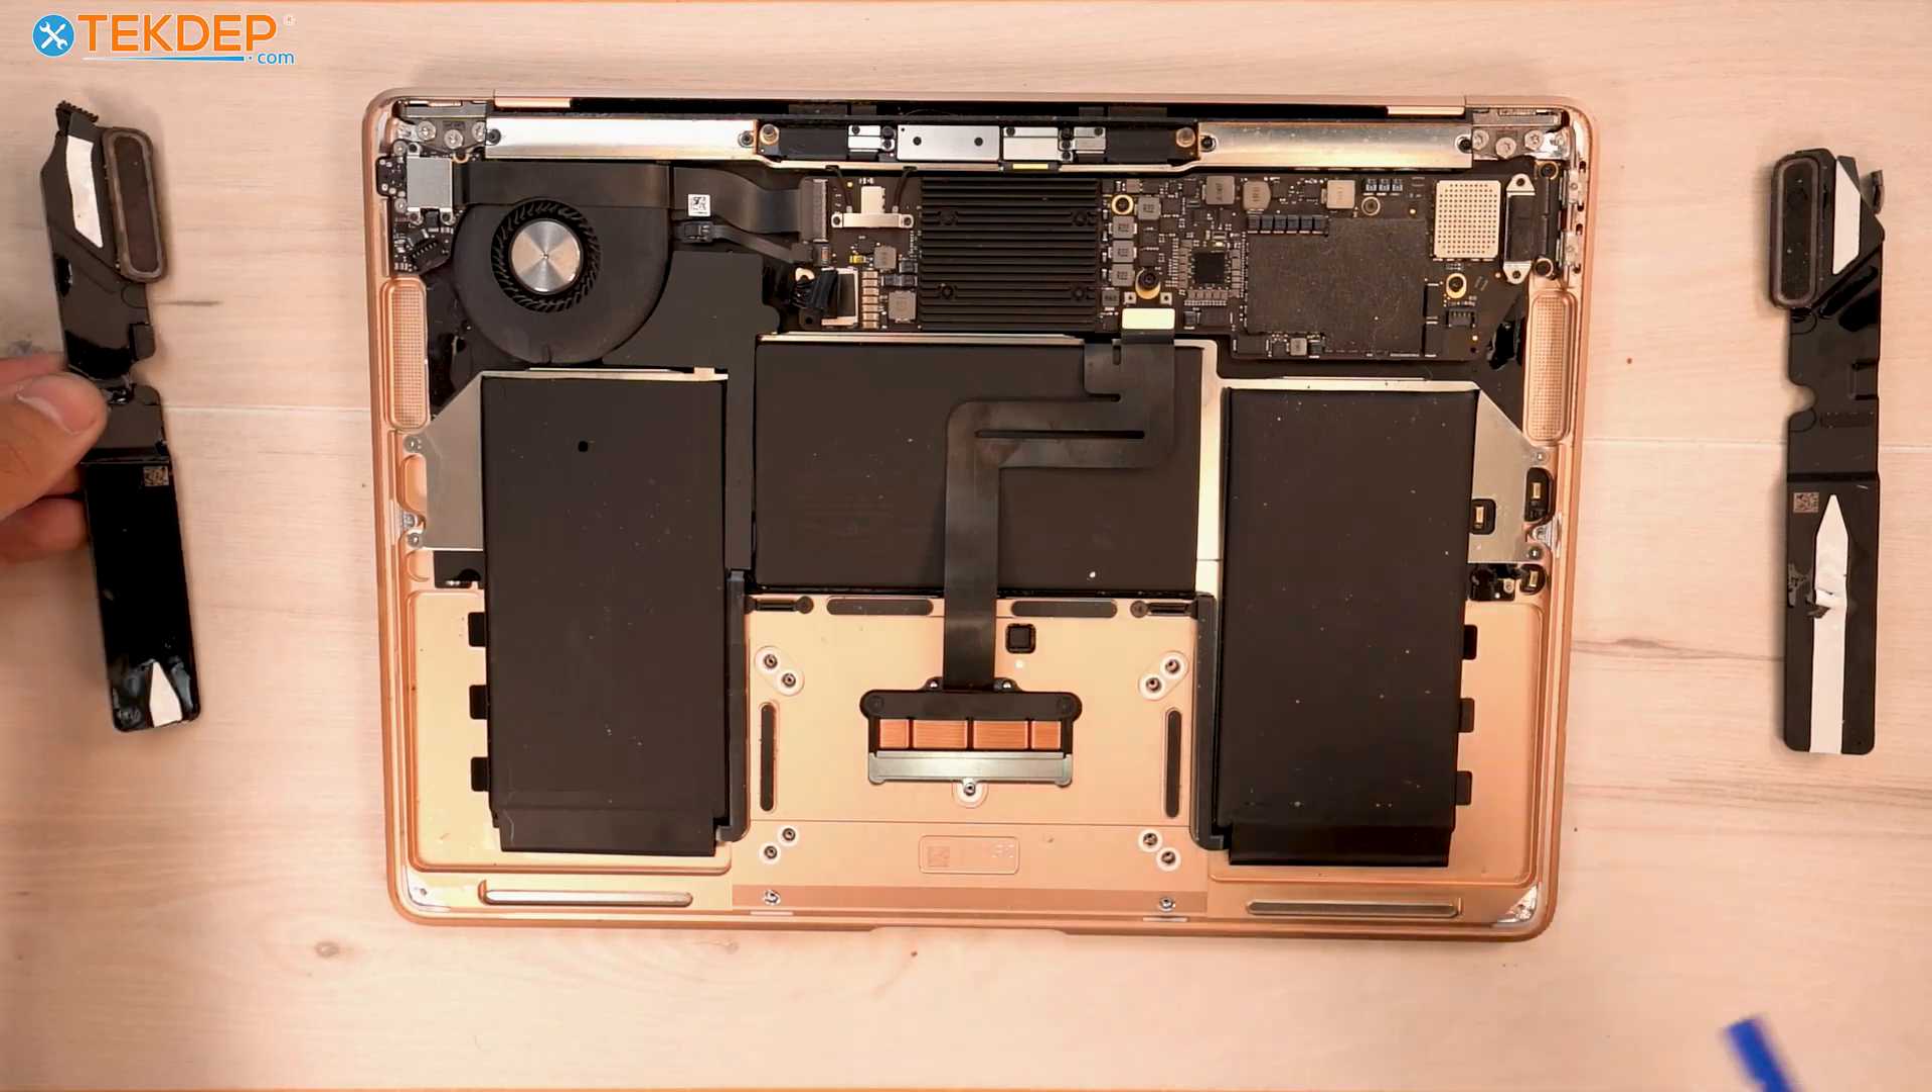So that's both our speakers removed.